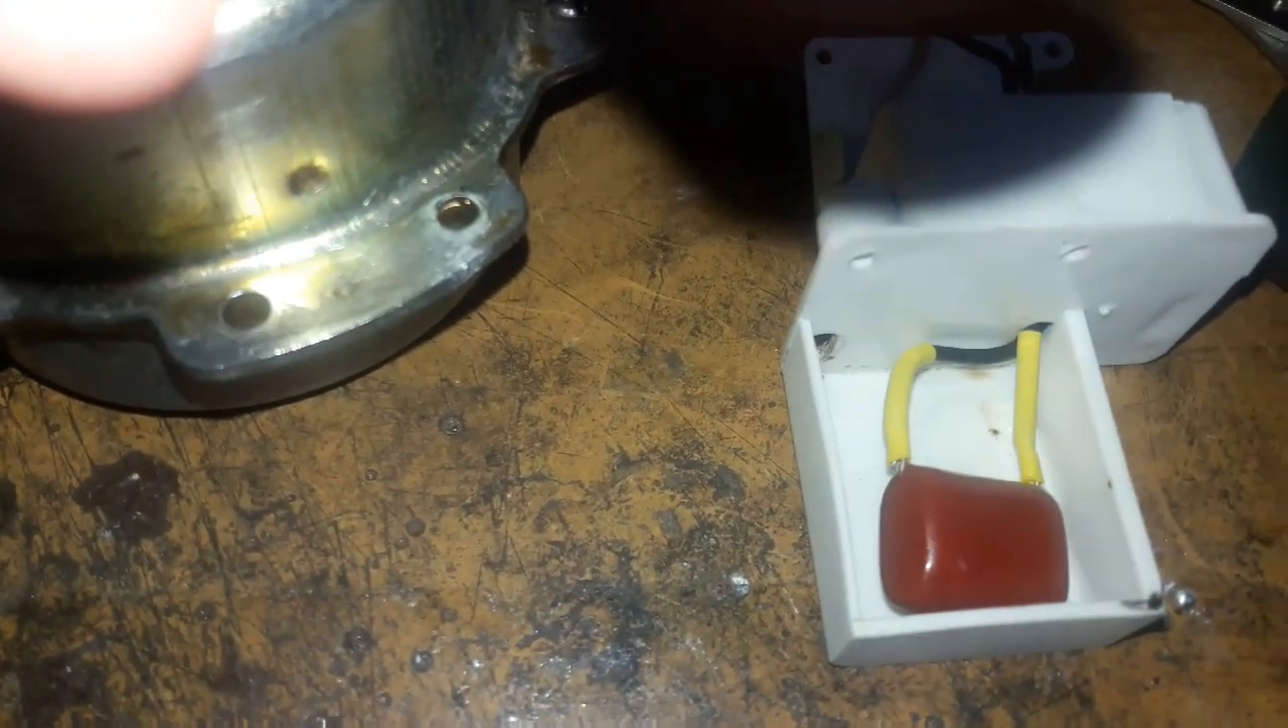Here's the capacitor has been installed.